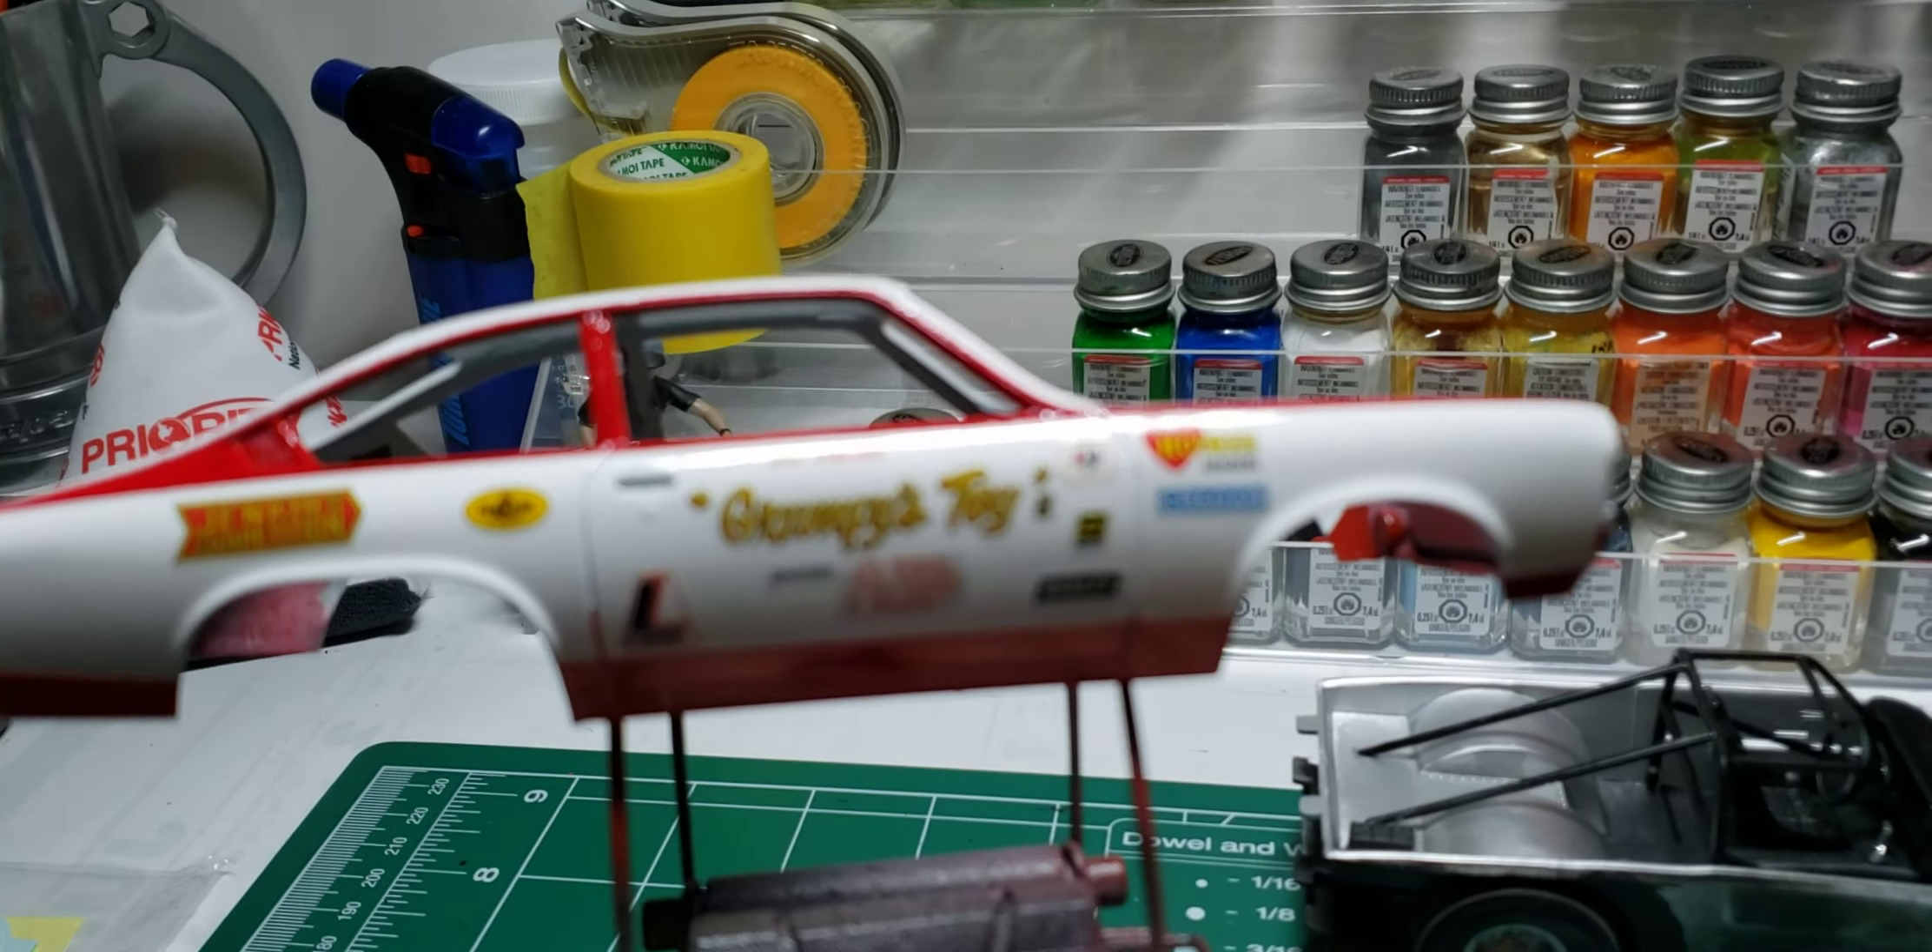But I got the decals on the door and I was referencing referencing the box art and there's a bunch of decals that go back here.